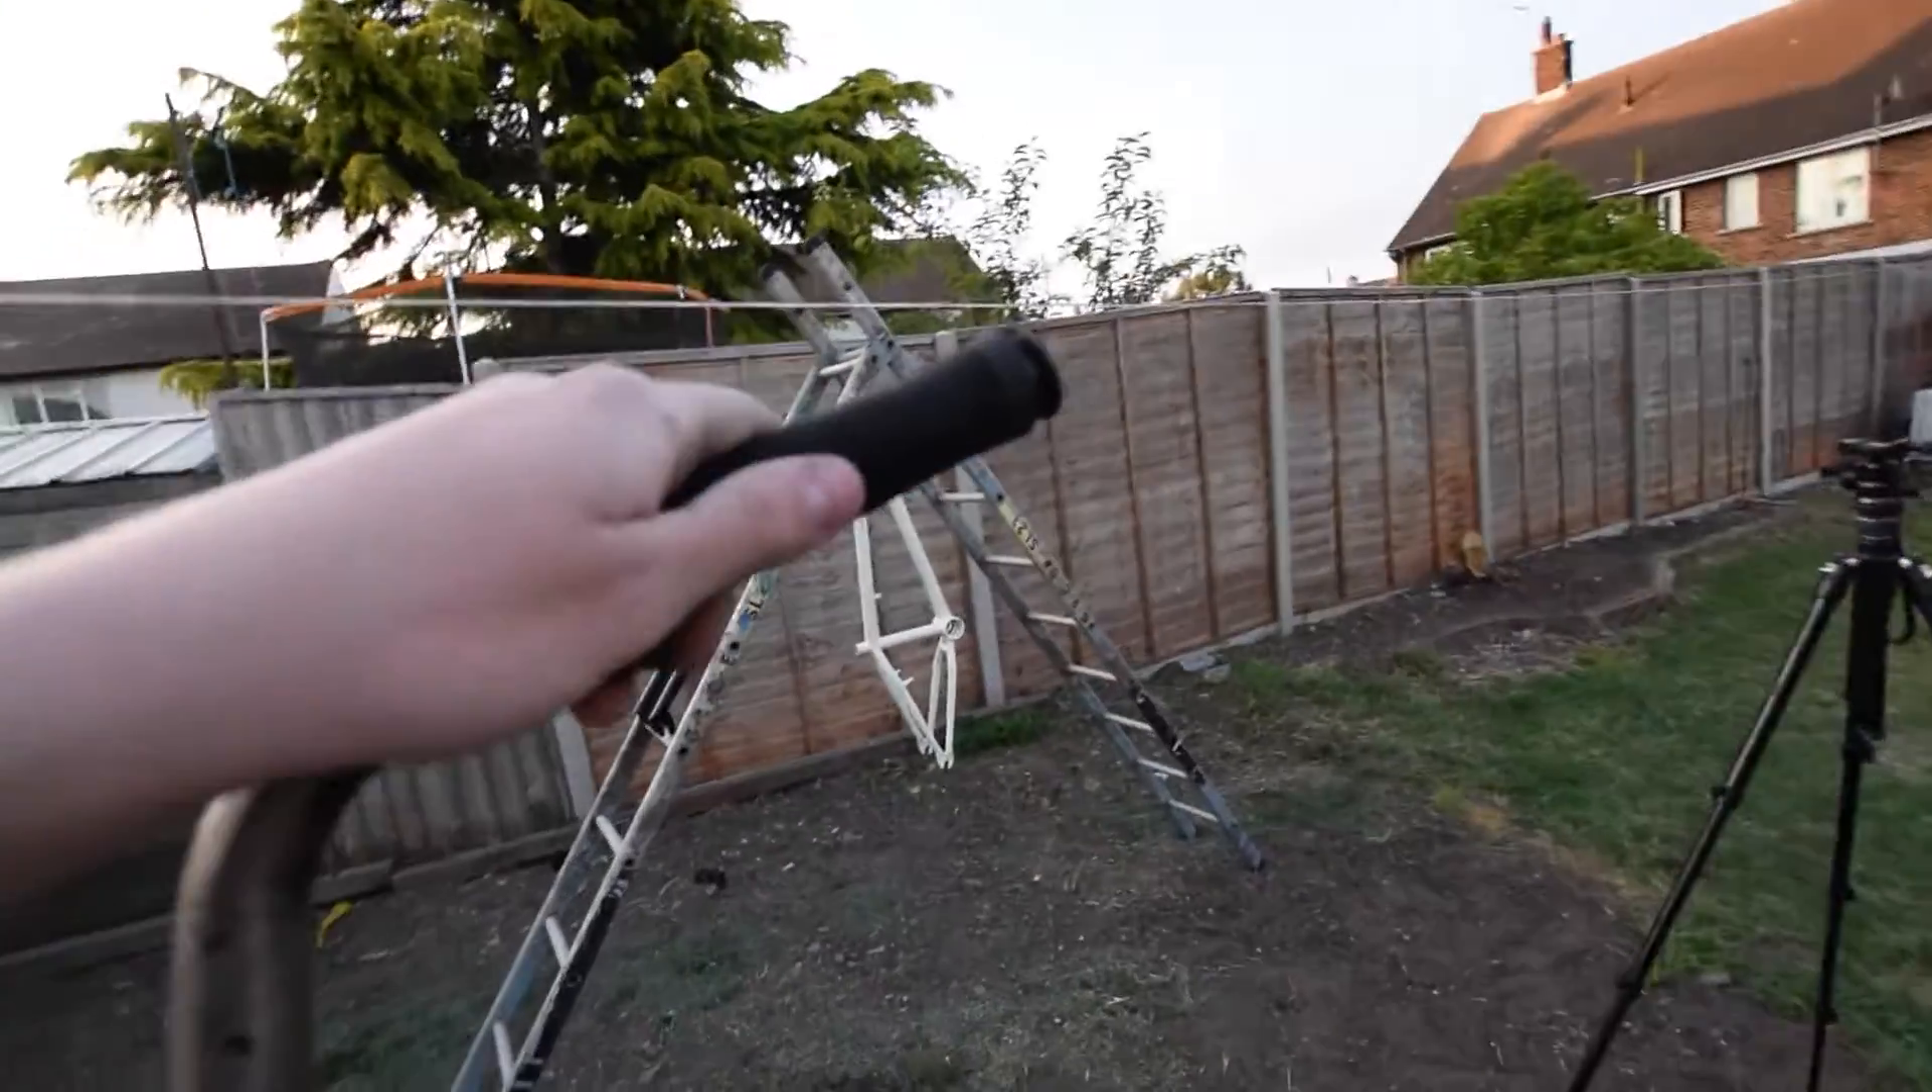So the grips are on there now. I've rolled them back a little bit so I can get near them.